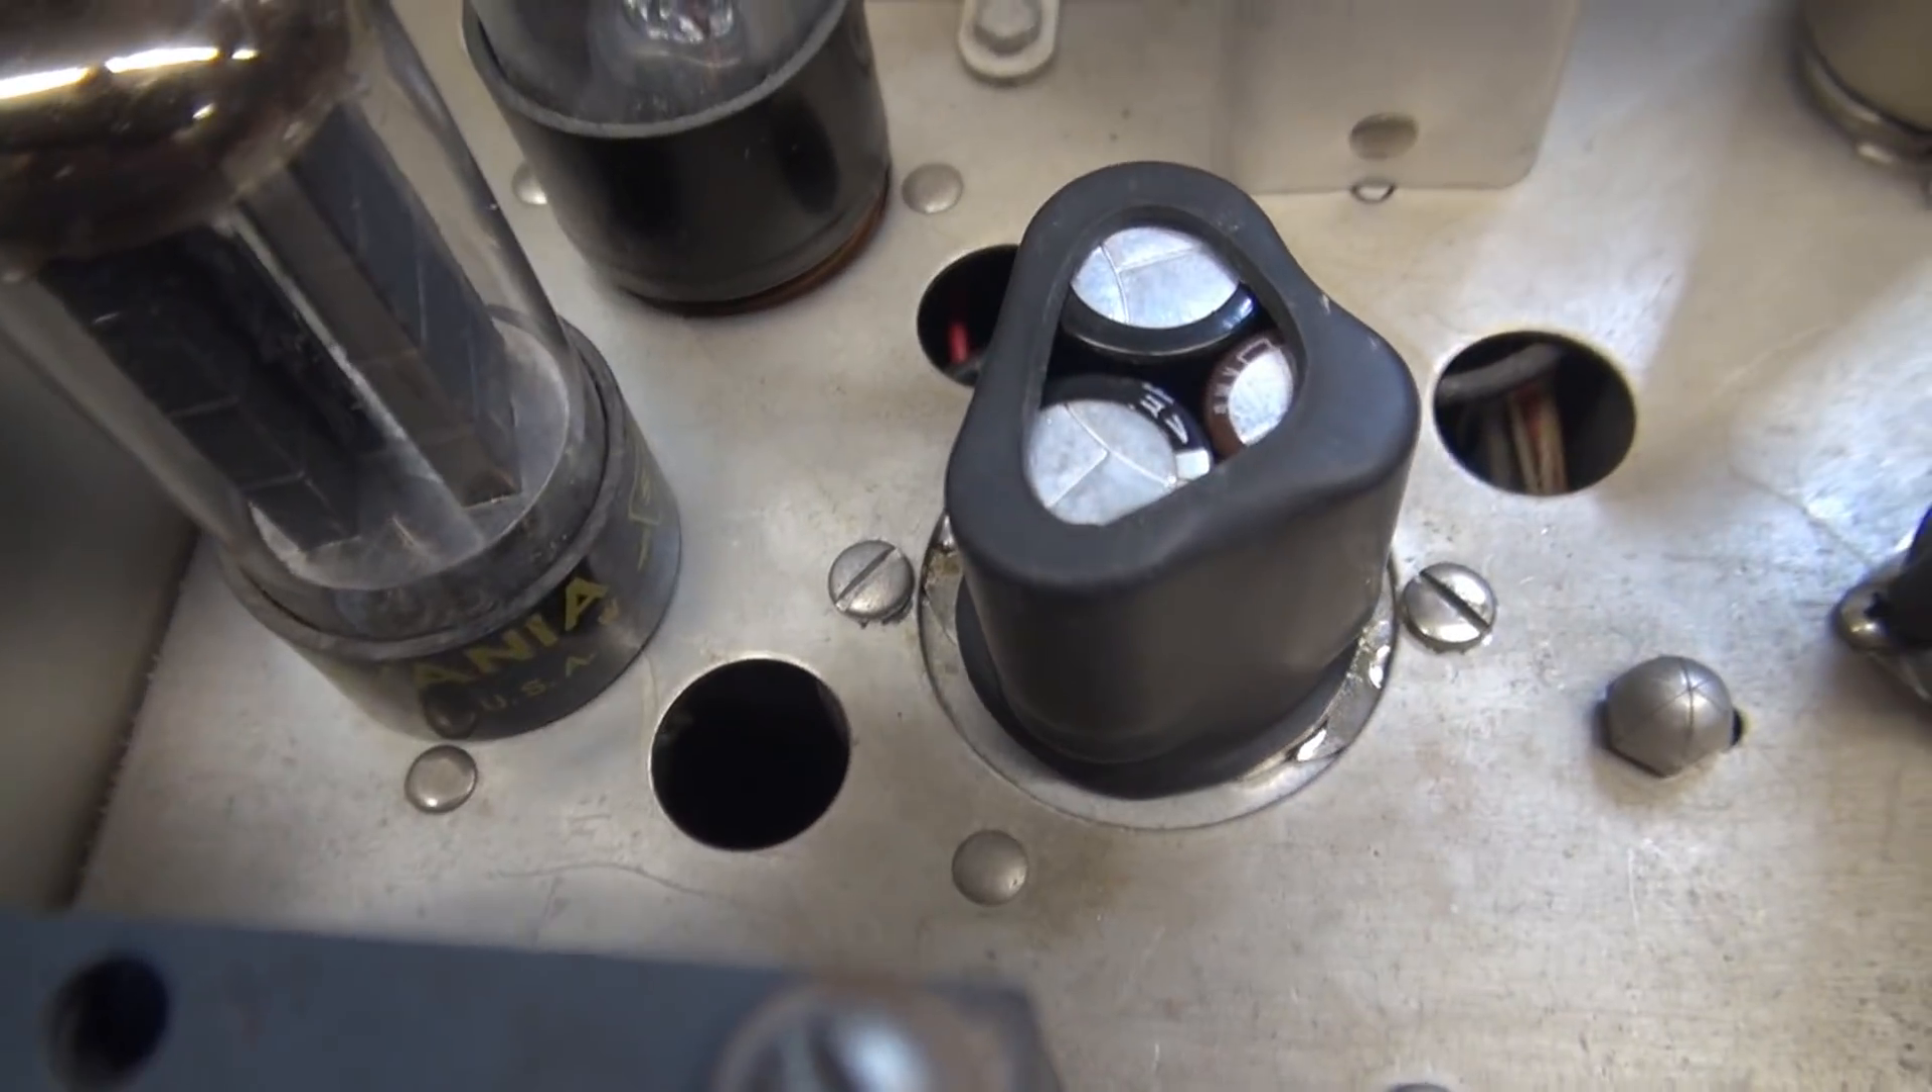There's a new cap, installed topside.